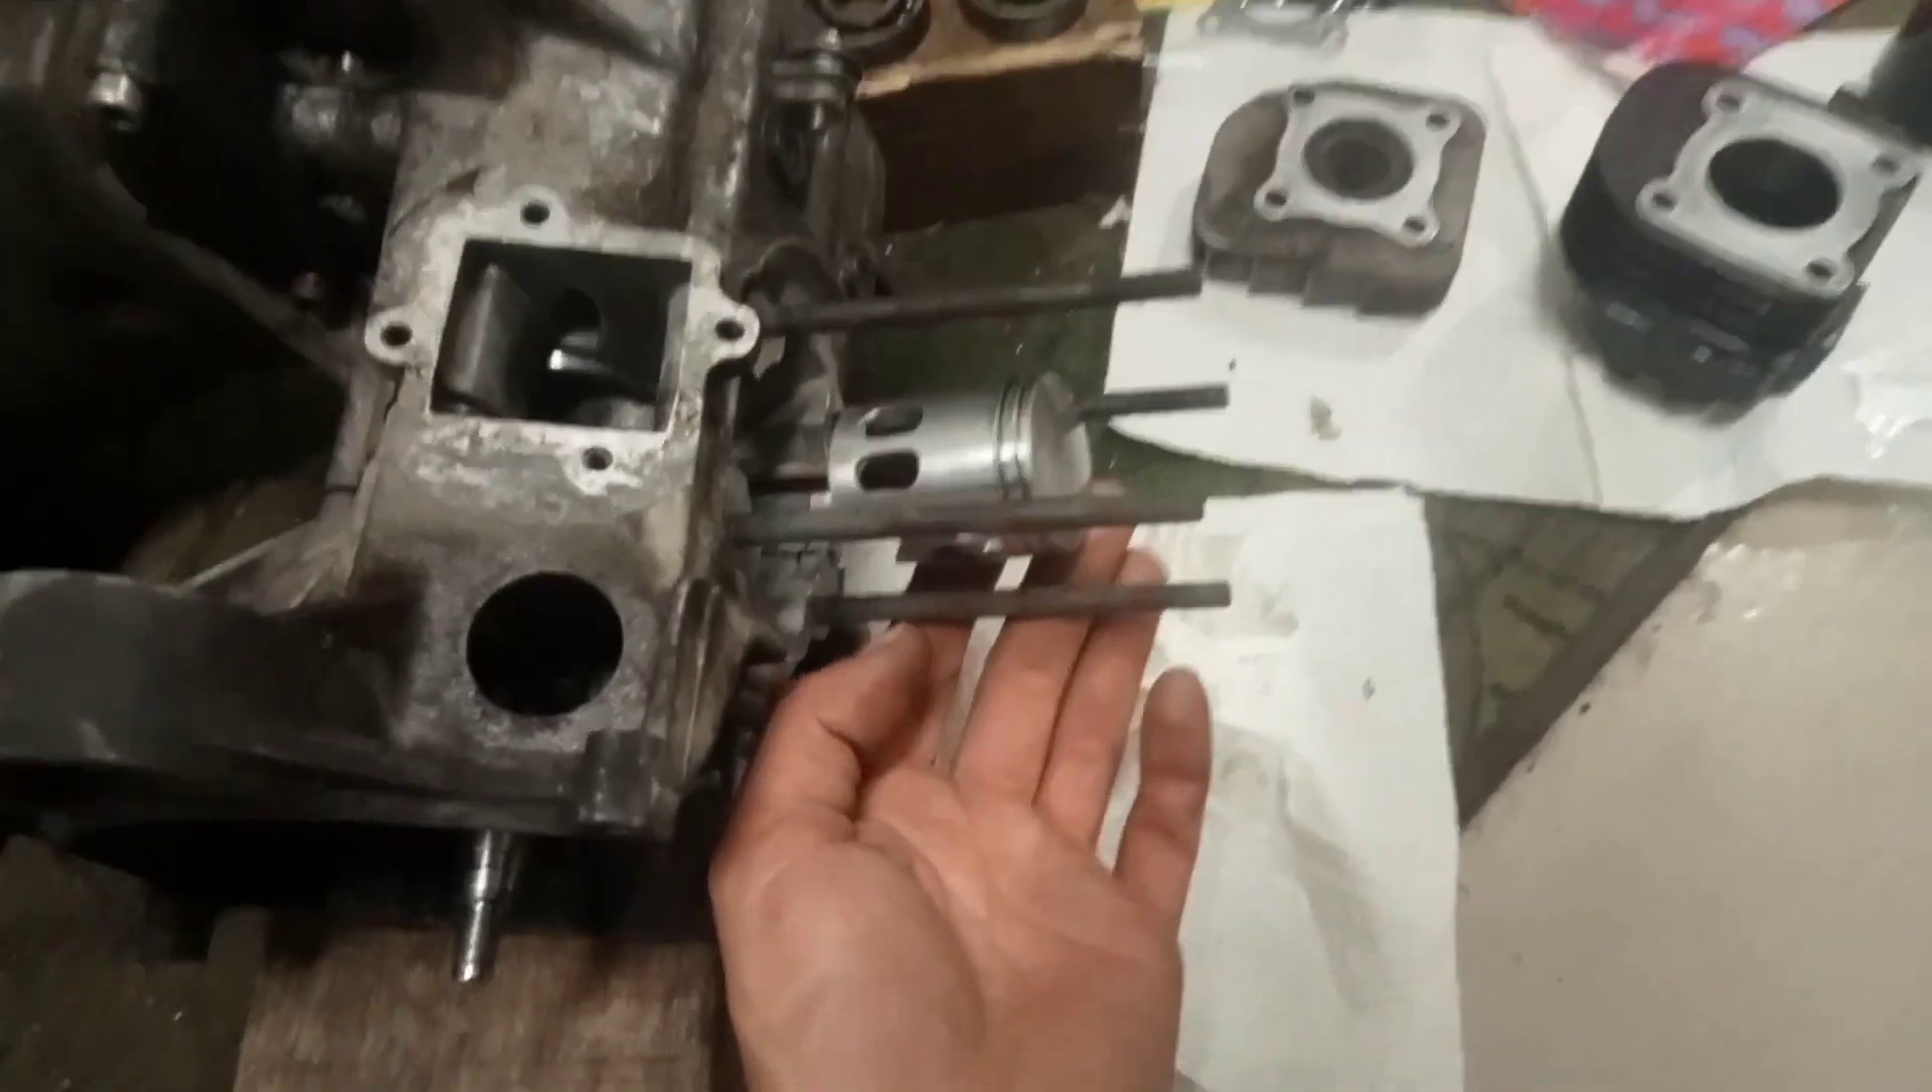Een zuigertje die zit er mooi op.